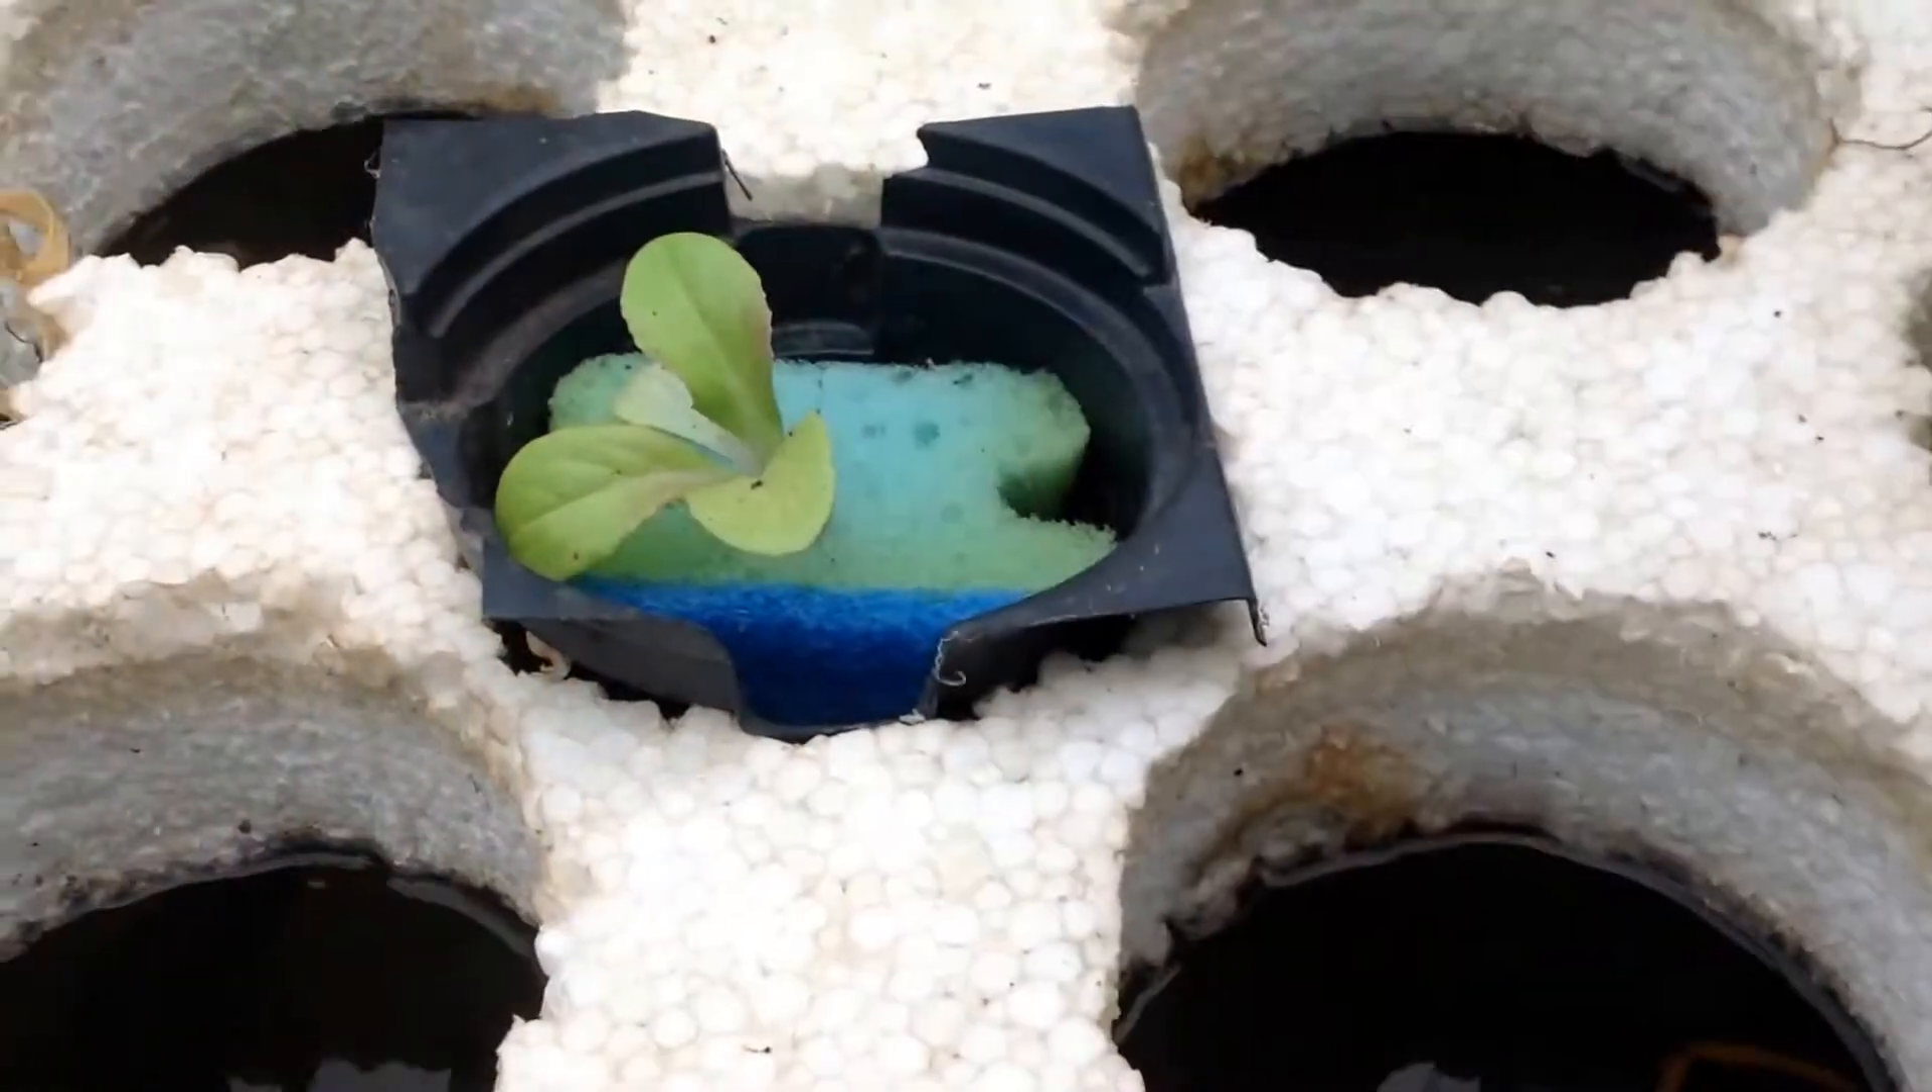This black thing is a small adapter to fit it because these holes are too big for the sponge to hold it in place.